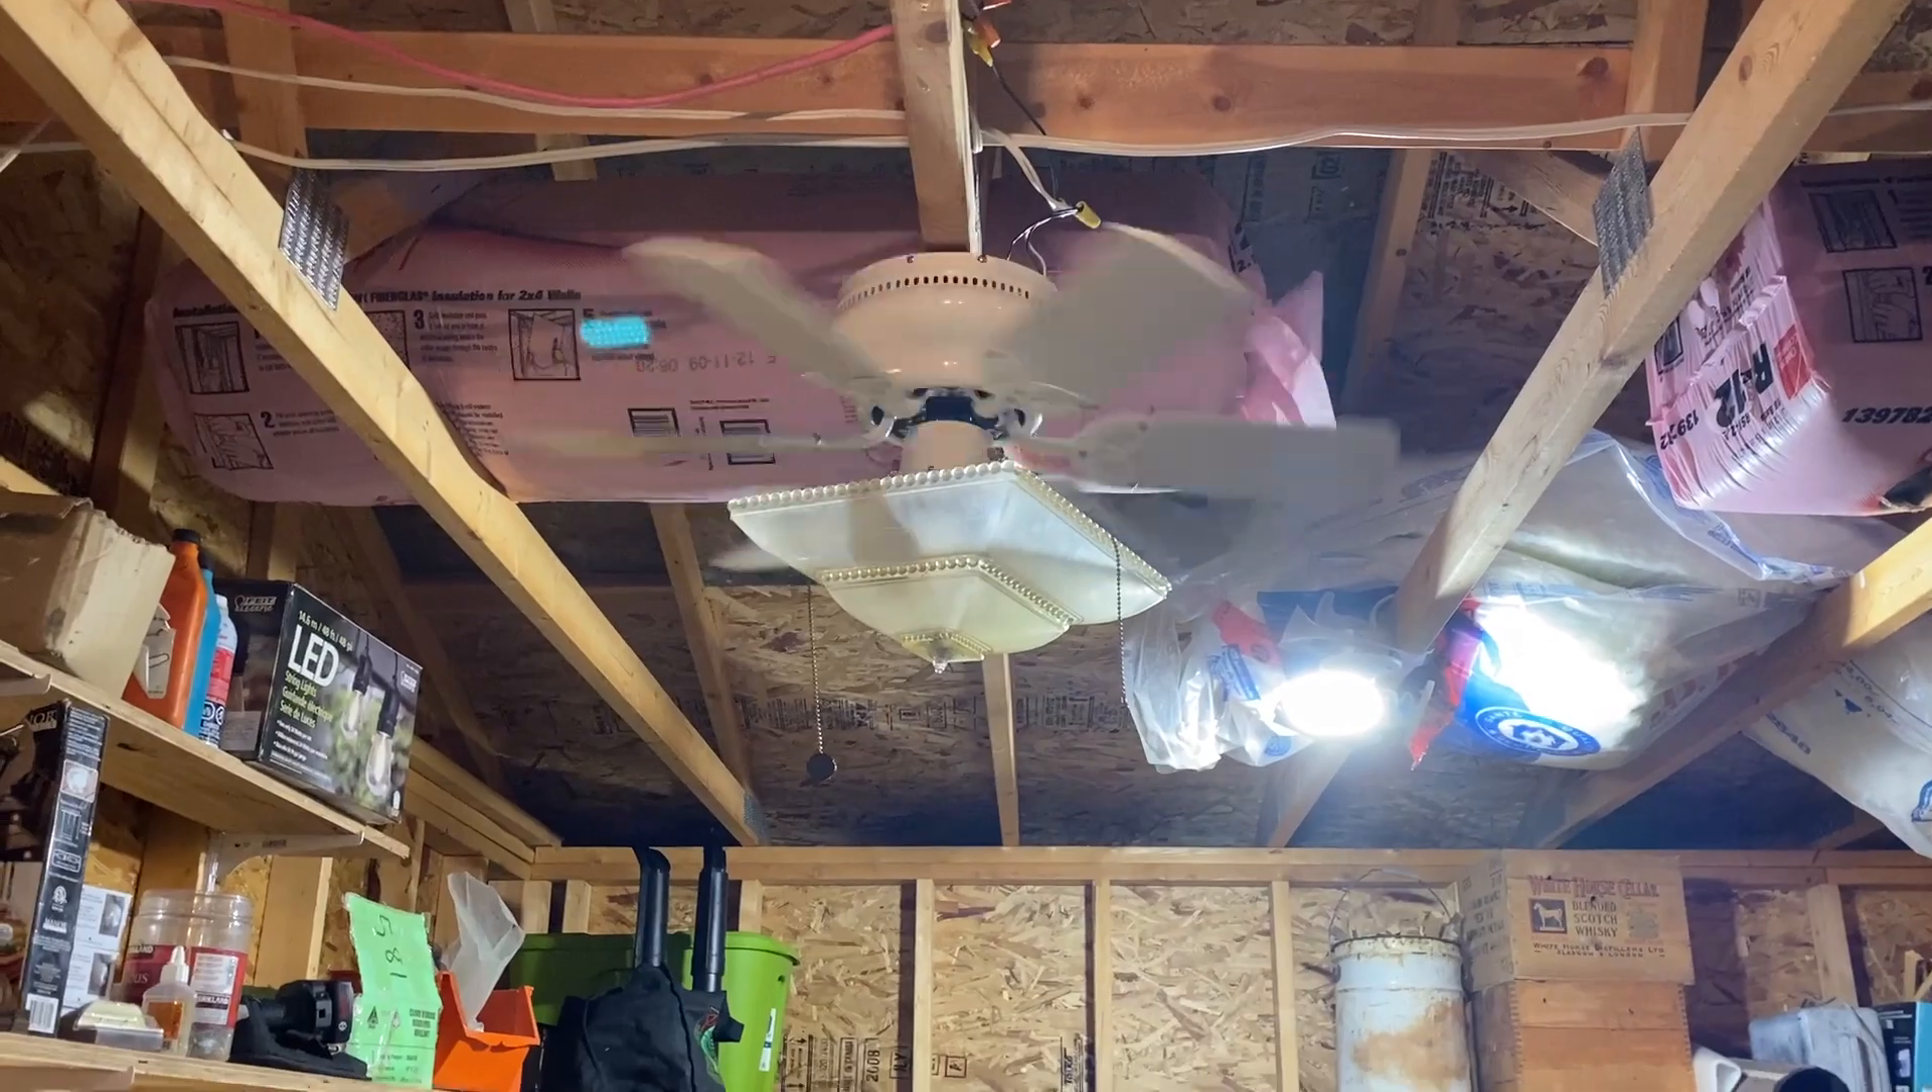Yes, I know the shade is crooked. Because I couldn't get it to sit straight.